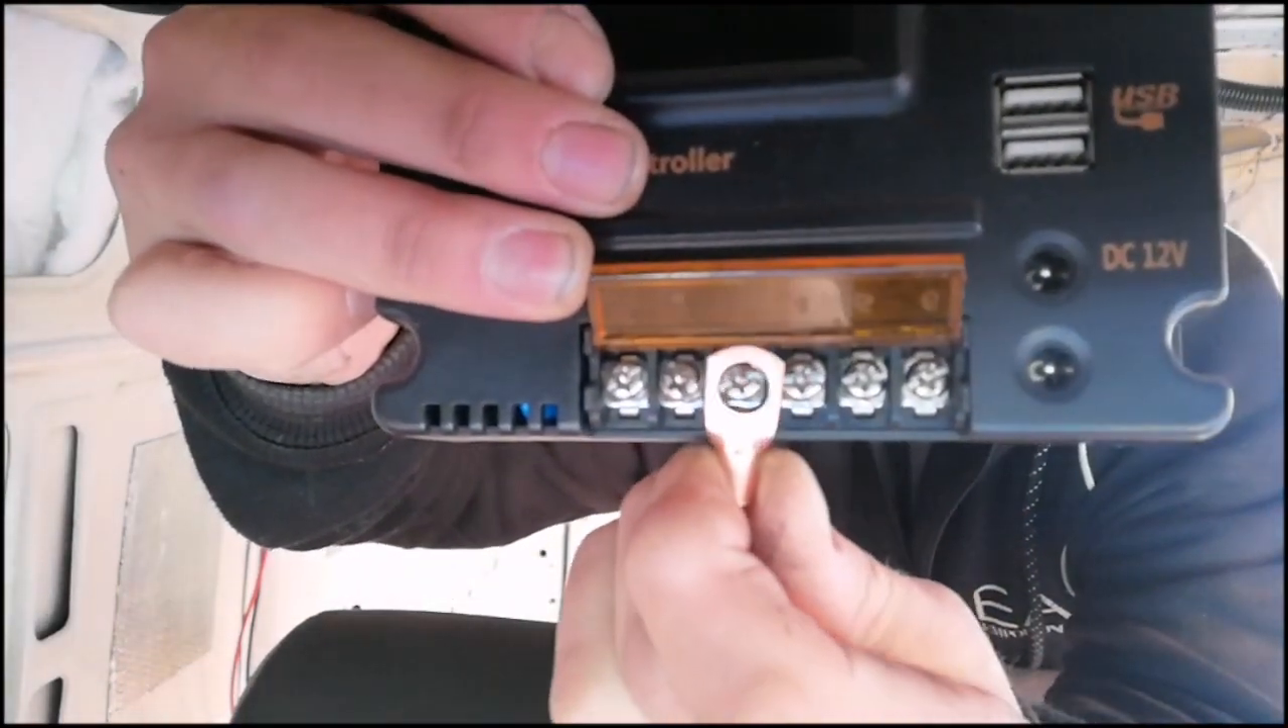So with the solar panels I've got that solar charge controller and with it you get these clips to go onto the wires but they don't actually fit in there.